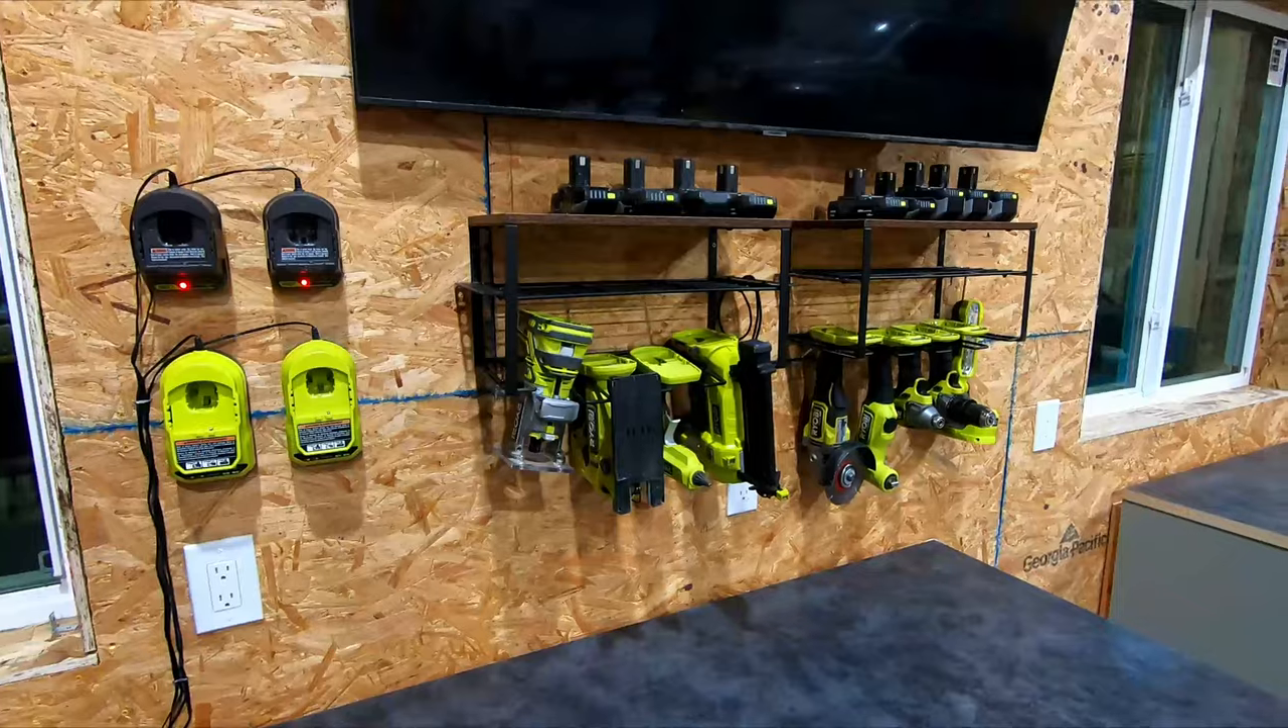Came through and finished my tool wall here added four chargers that i had for the ryobi system and then these two racks that i got off amazon.